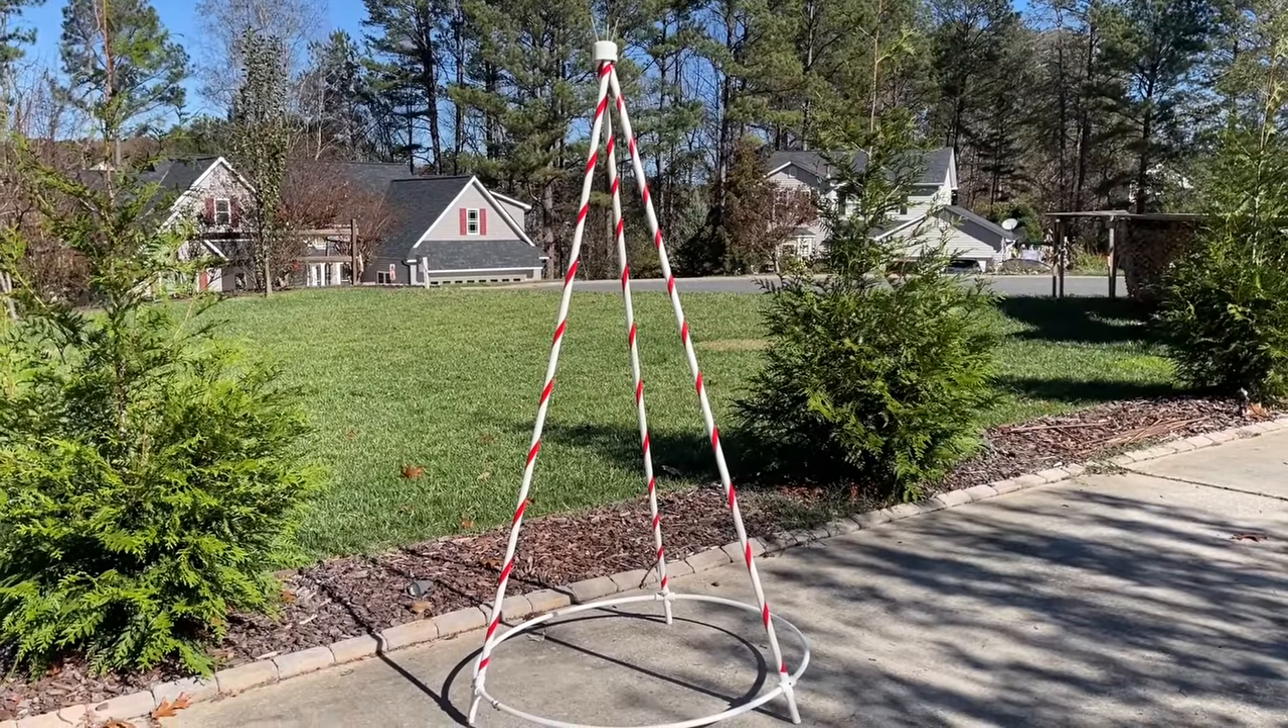And this is what the skeletal structure of your PVC tree should look like. All the red electrical tape has been placed. The end cap is on top. And everything is attached.